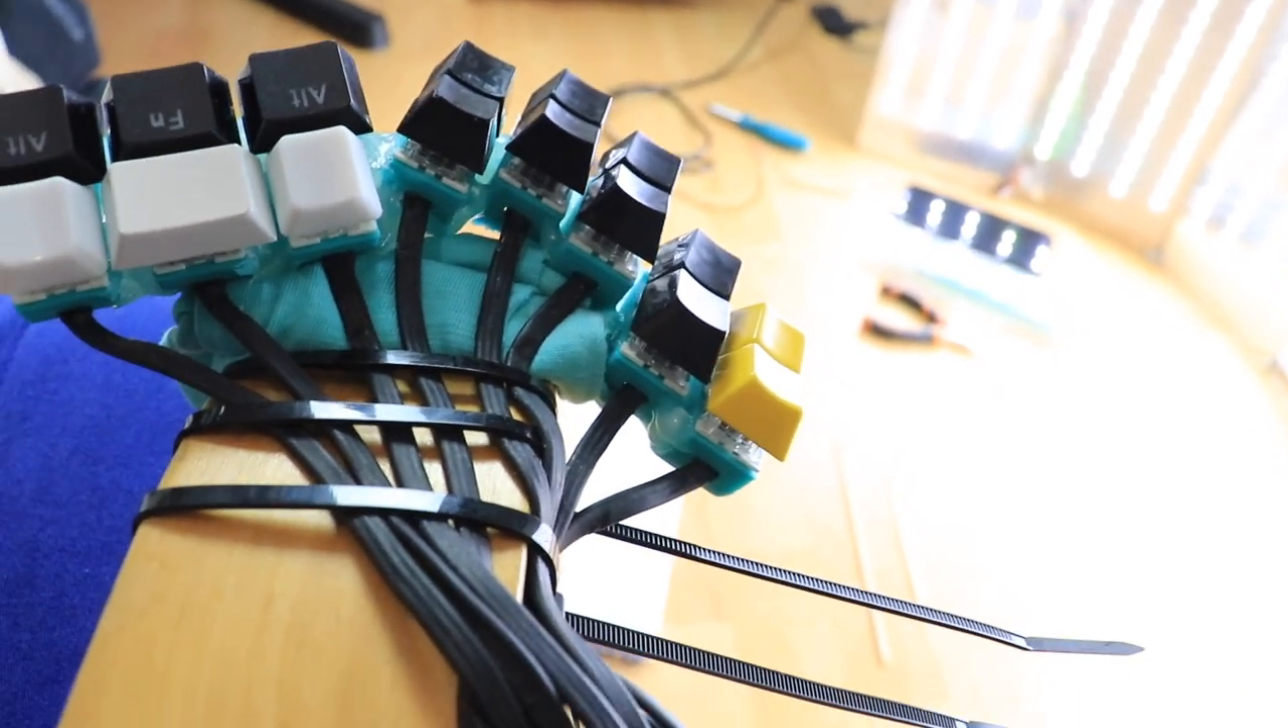Now this is the first part of the keyboard and as you can see, all the clusters are linked together.